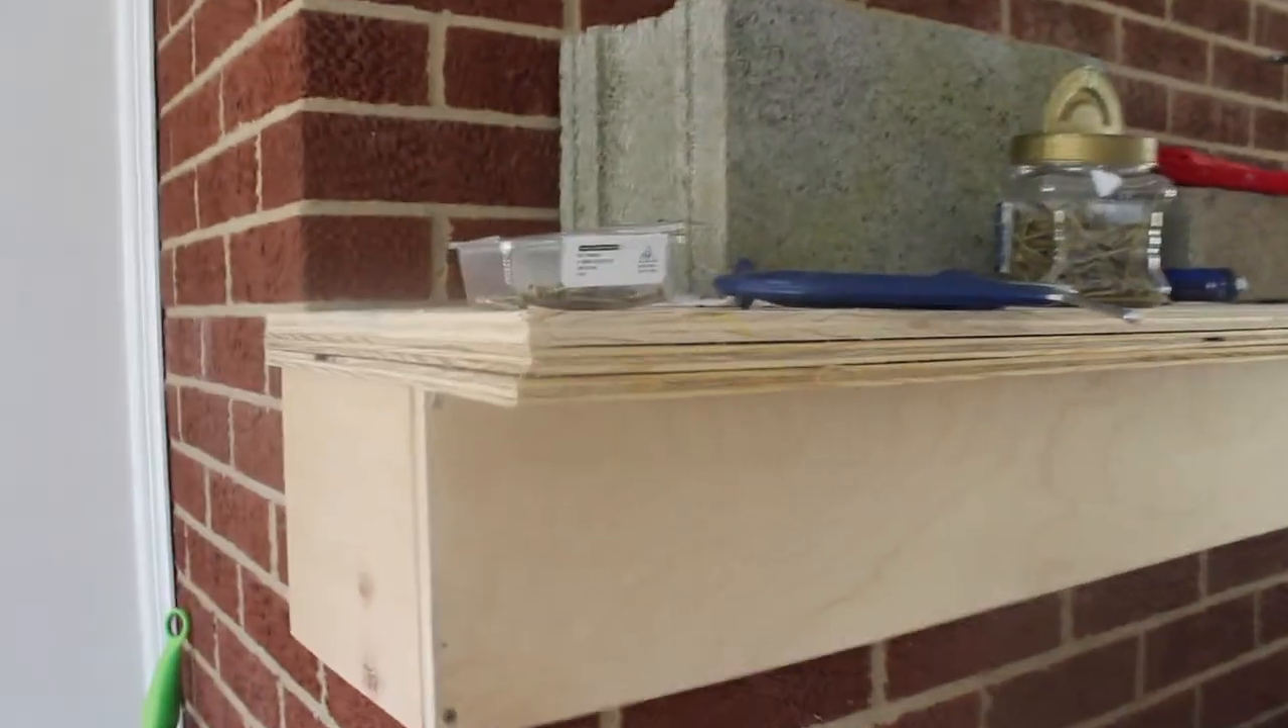We secured two pieces of plywood cut to size because I wanted an over lip on the mantle just to expand it so I have more space to put decor to add my decor on top.